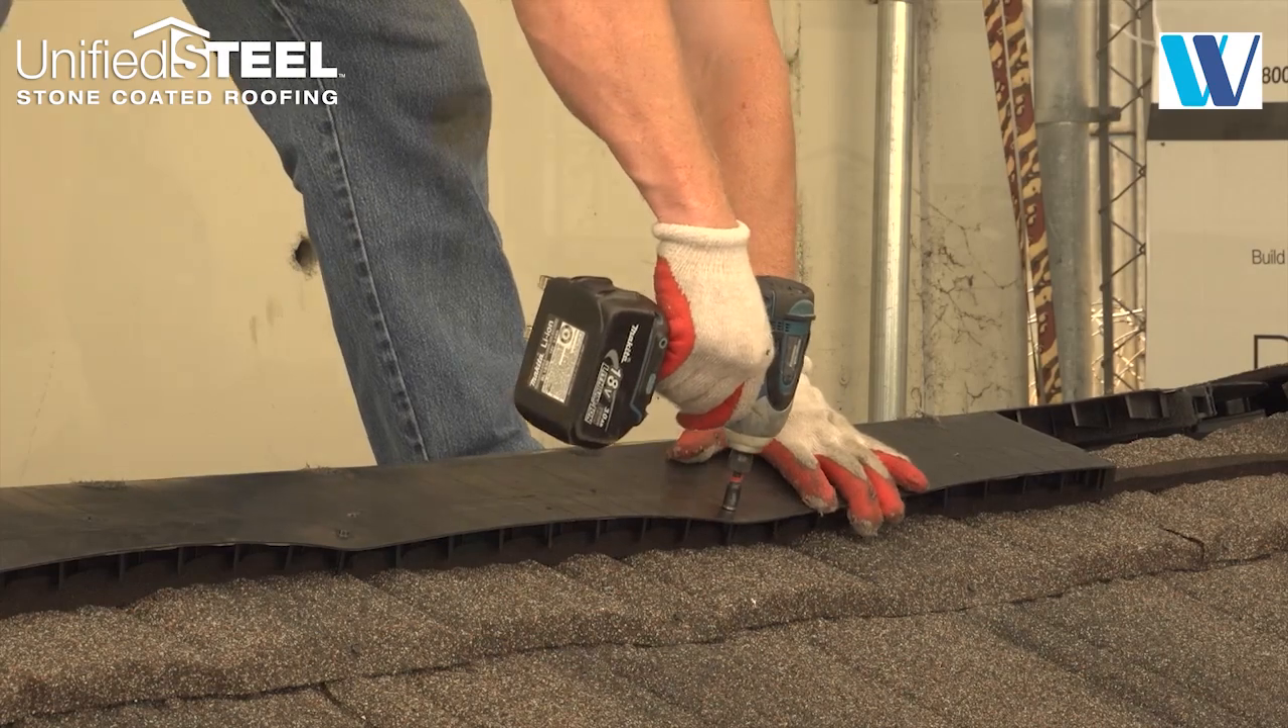Ridgemaster Plus eleven and three-quarter inch wide vent material is installed across the ridge.